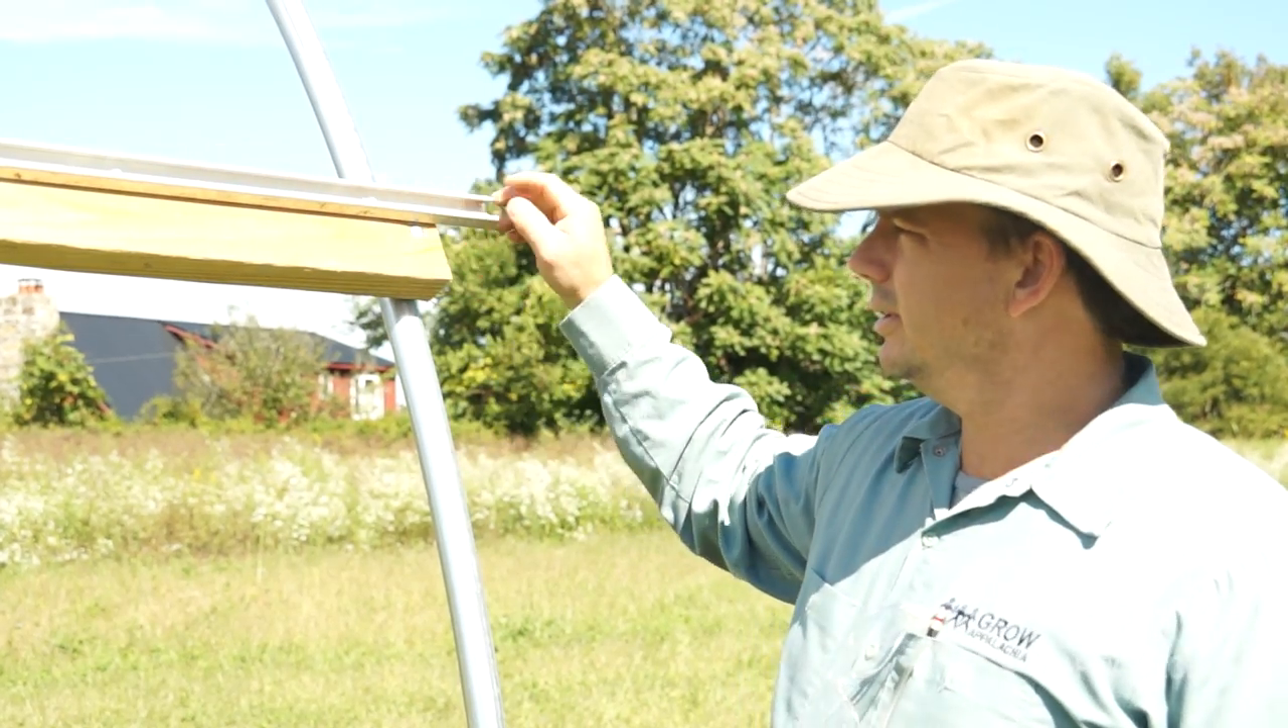All right now that we've installed the wire channel at the top of the hip board you'll notice that it's gone past the end of our hip board.